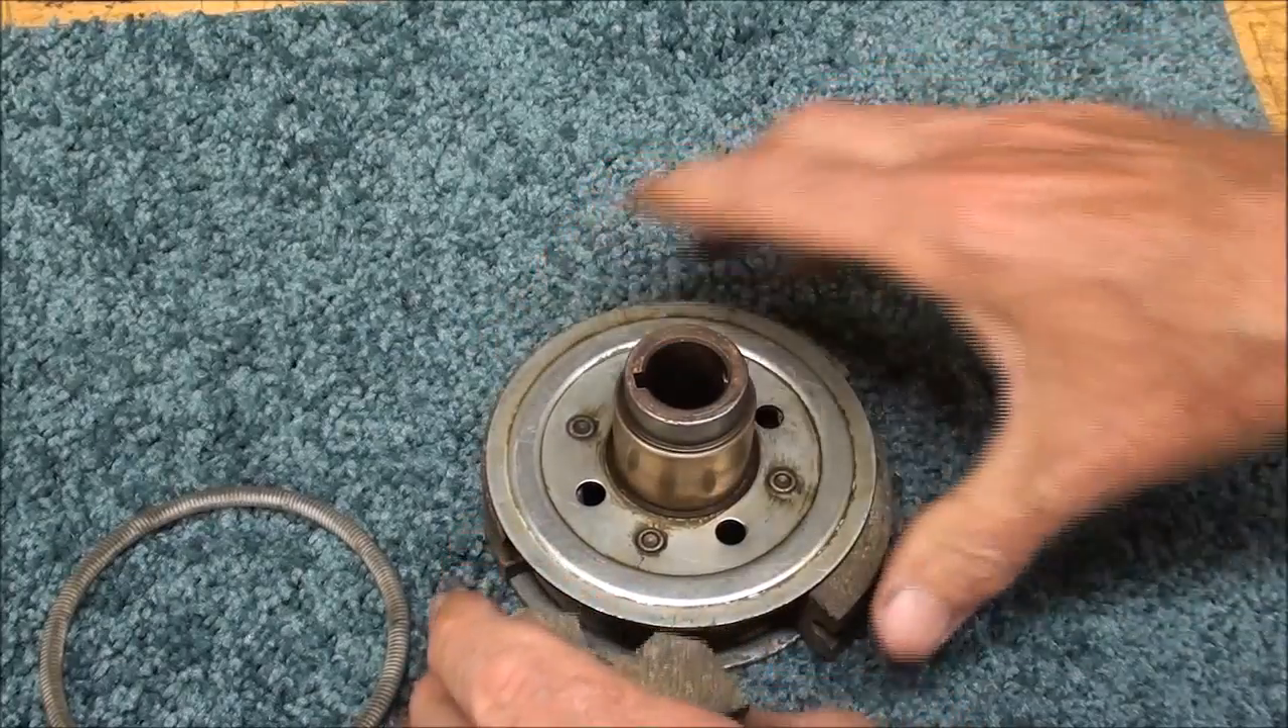I changed my mind, I took the spring off, it wasn't as hard to get off as I thought.